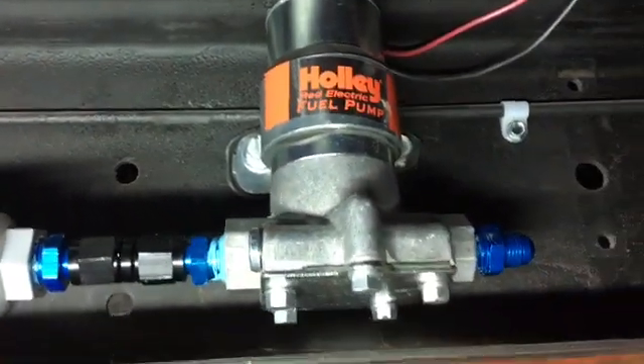And then I have a little union piece to screw right into the fuel pump and I got my fuel pump bolted right there.